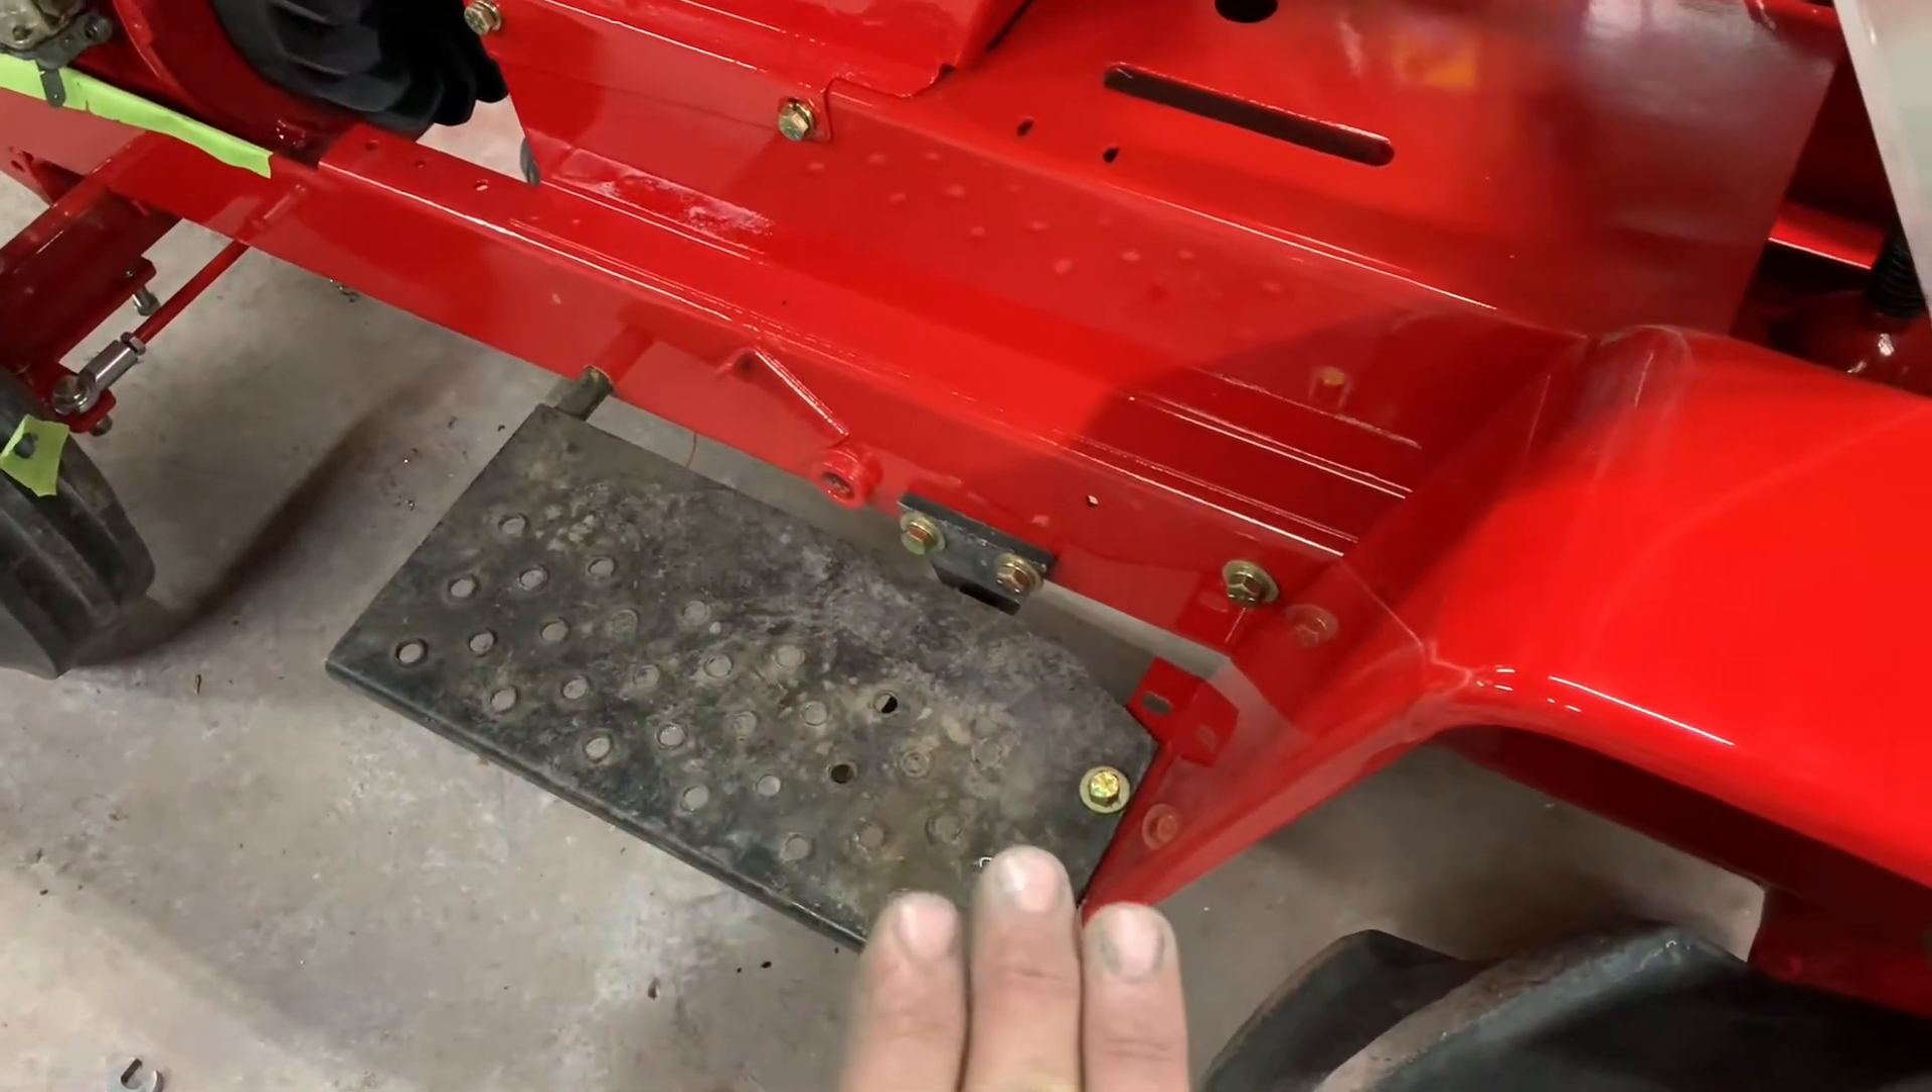But, uh, so I just kind of got the footboards back on and kind of got them leveled up where they needed to be.